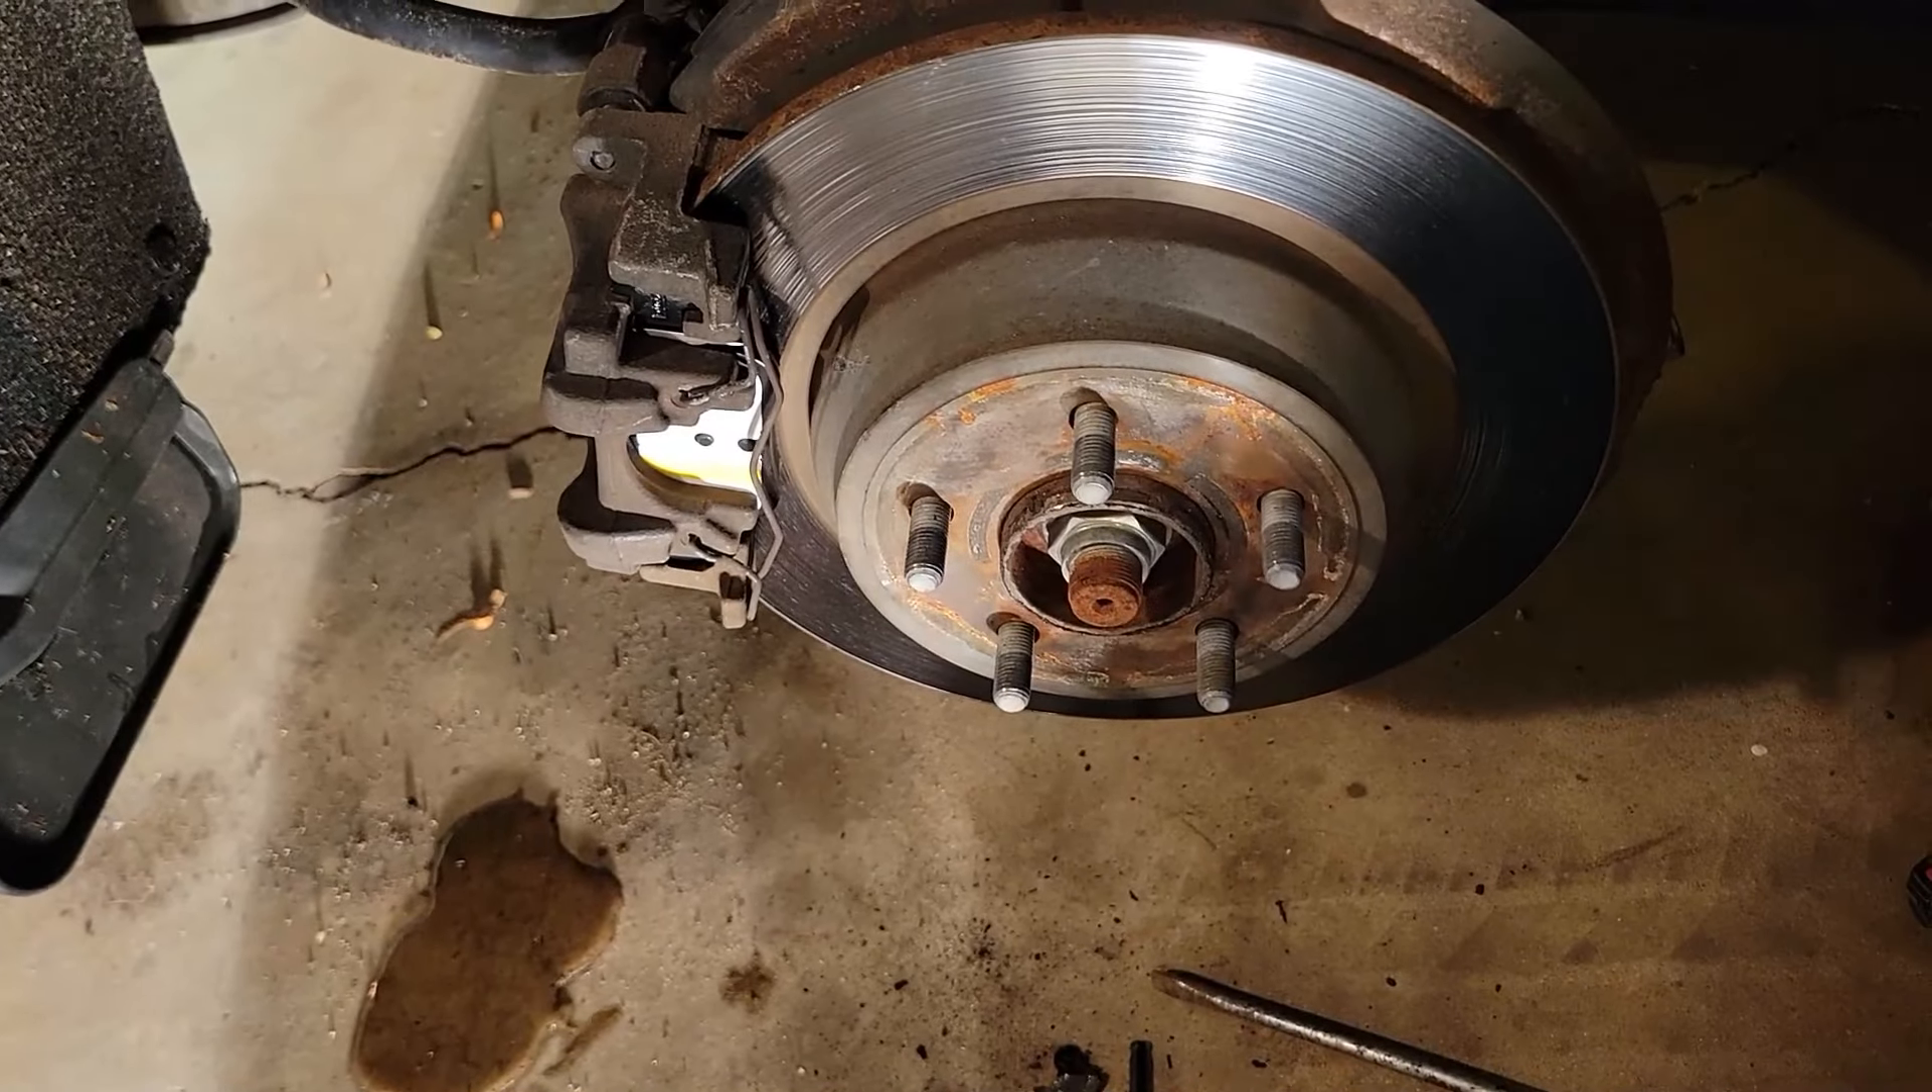We're good to go. All's left to do is put the wheel on.